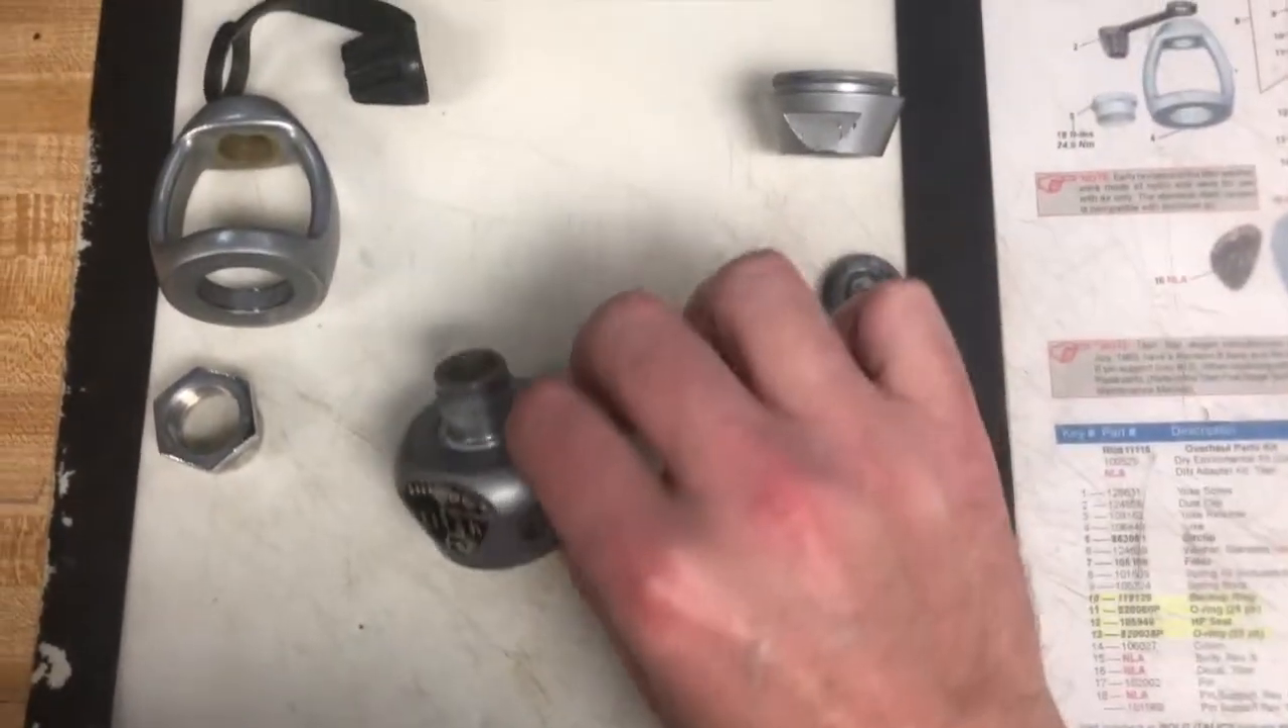Okay so you can see that we've gotten the regulator apart, at least the first steps.